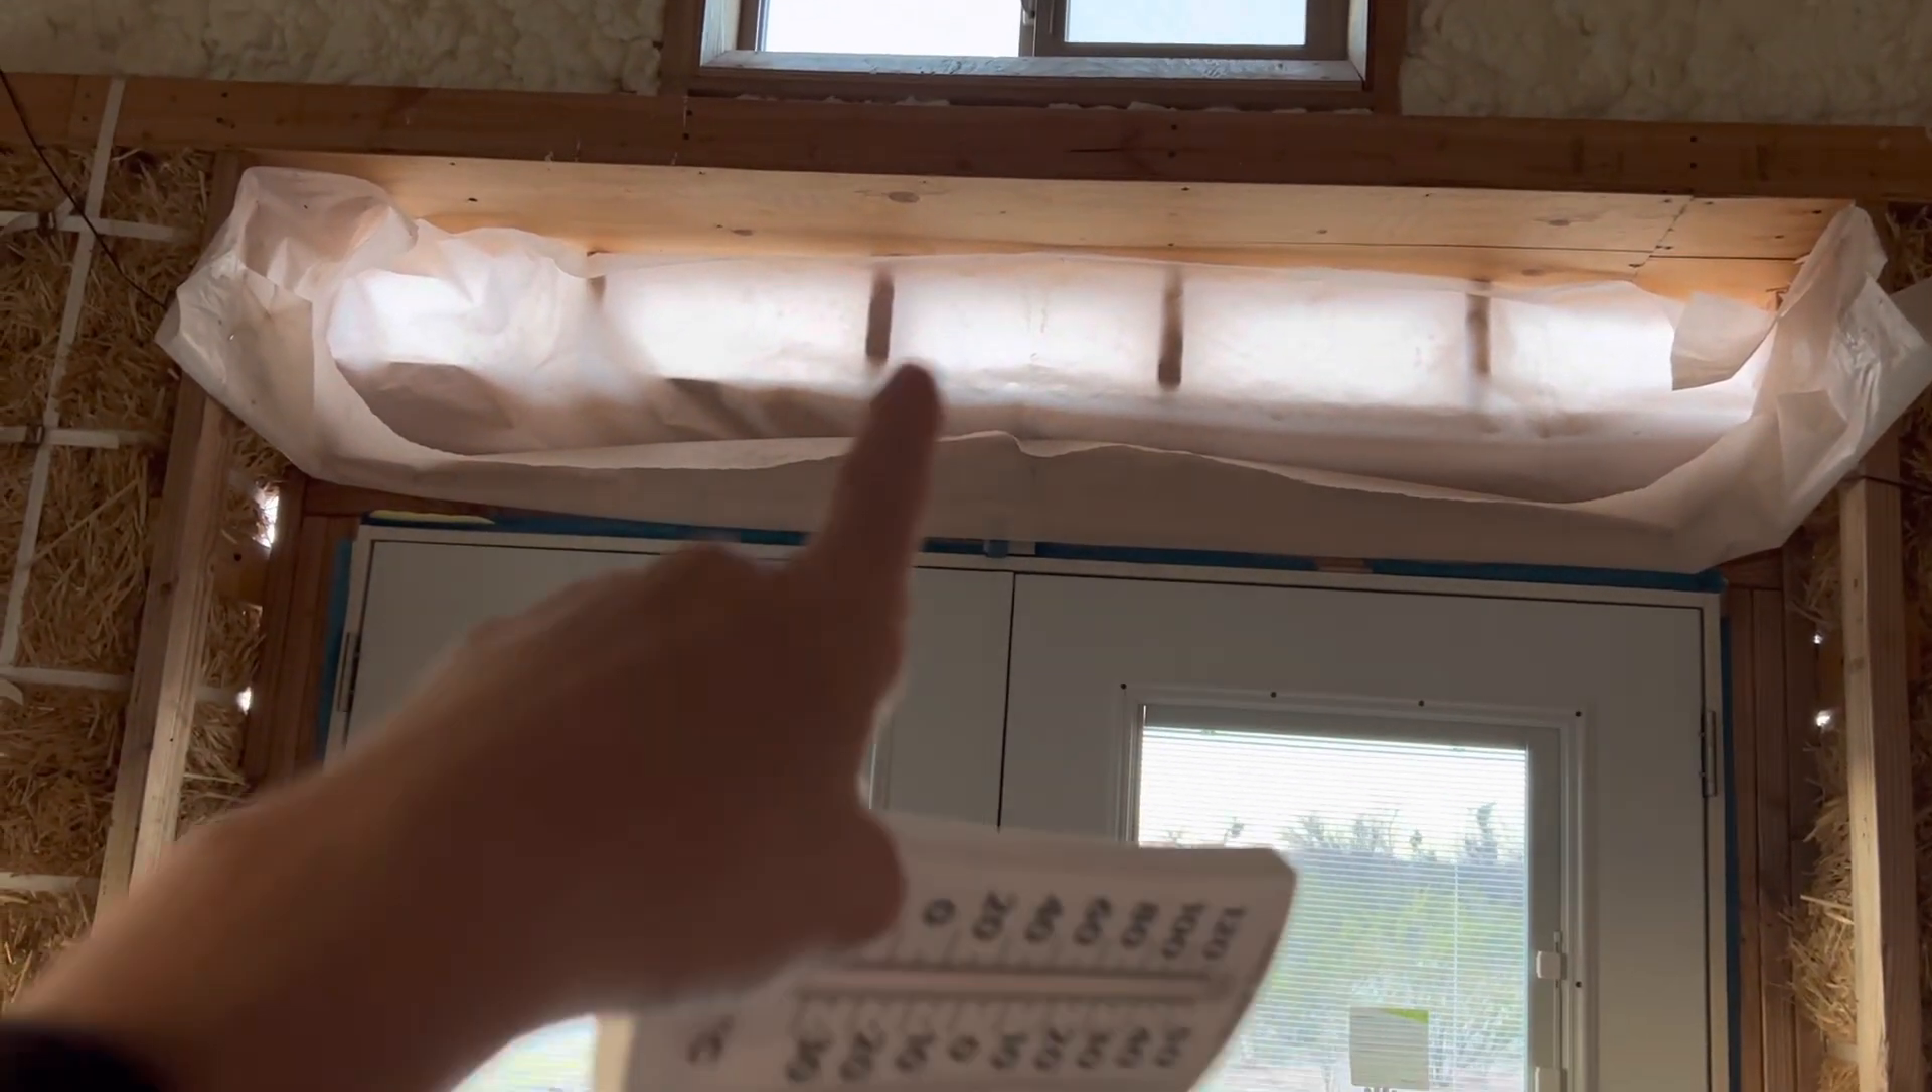What you'll see over the French door is, we don't have the bales up above it yet, so that's the outside right there, so I just have plastic covering it.